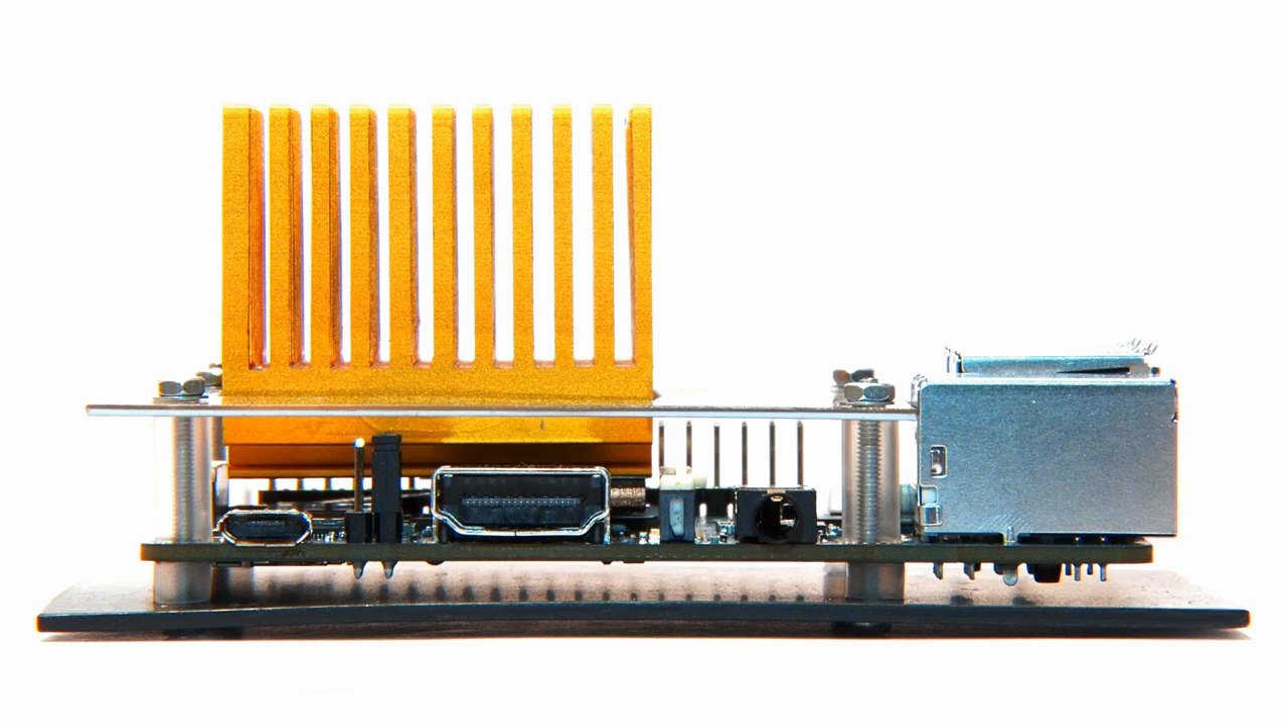We've now got the large heatsink attached to the Tinkerboard.